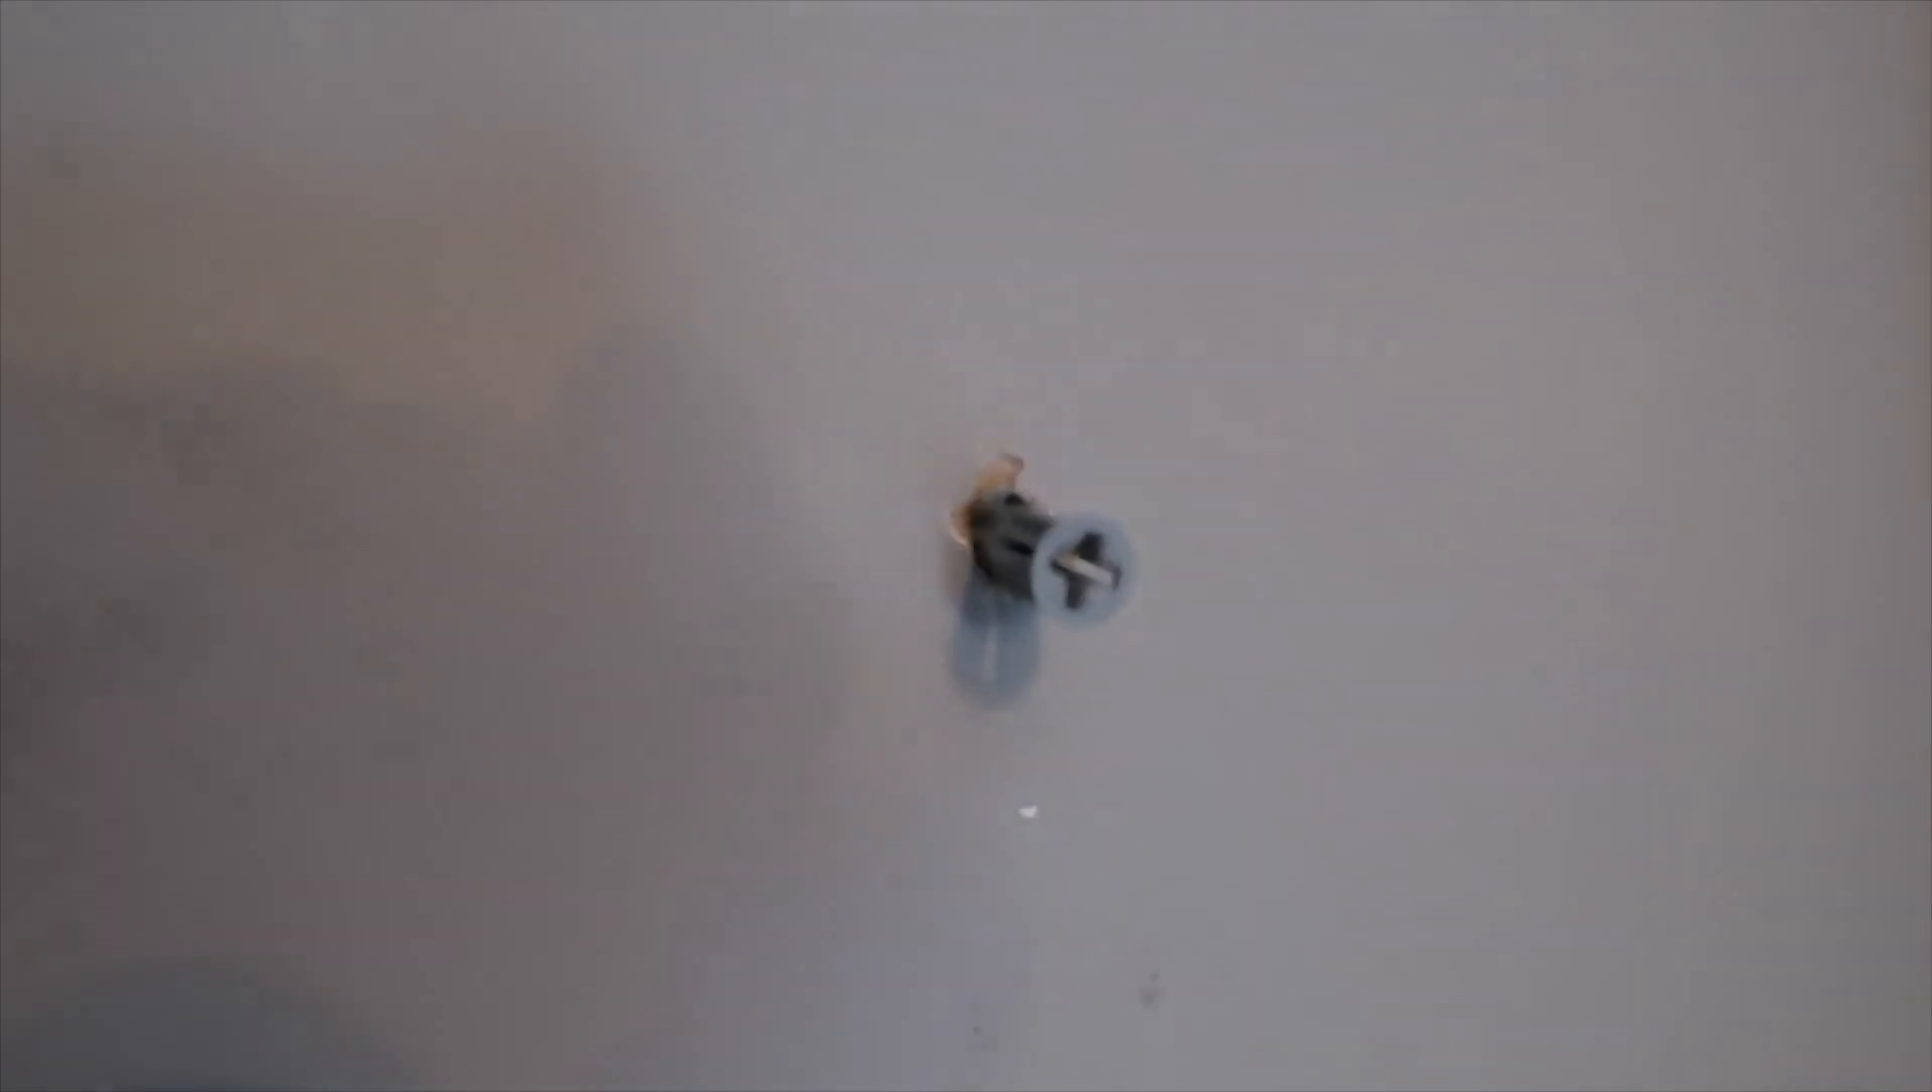It doesn't go in far enough.